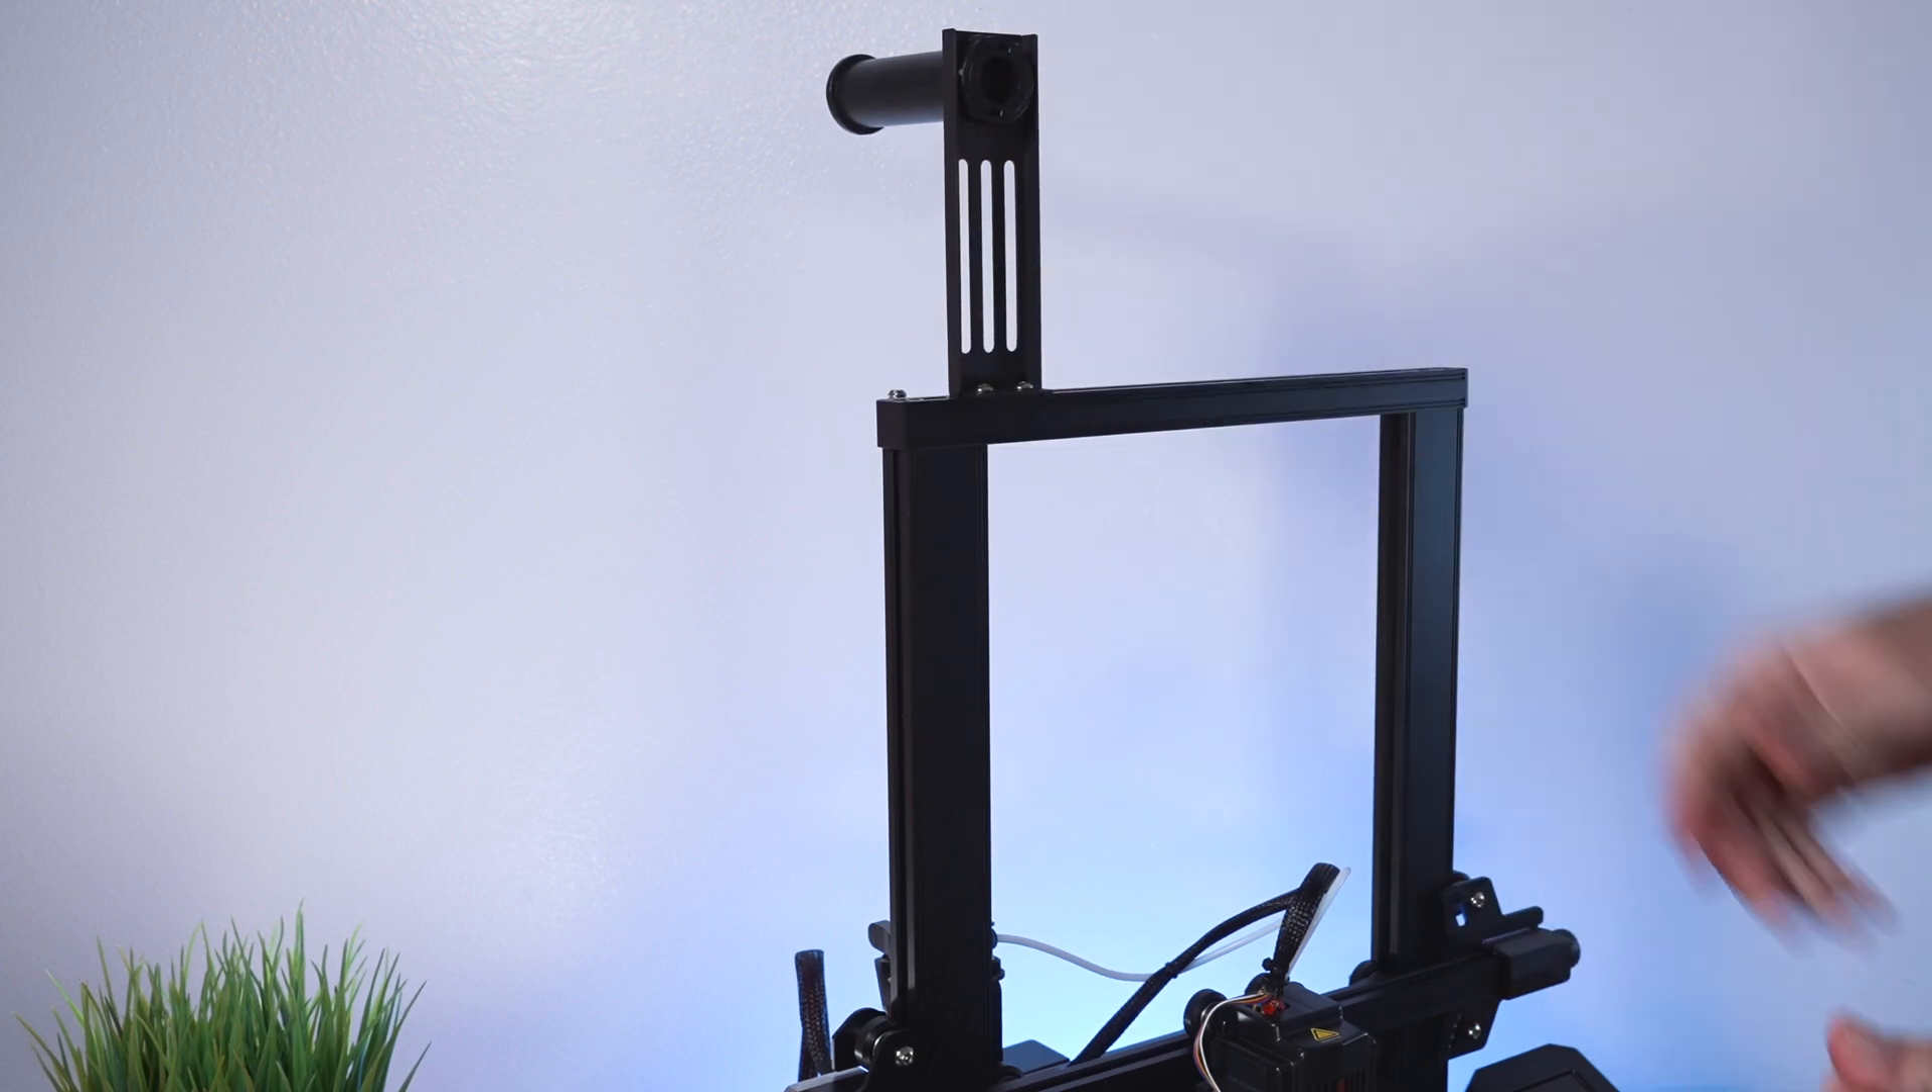Our spool holder is installed.